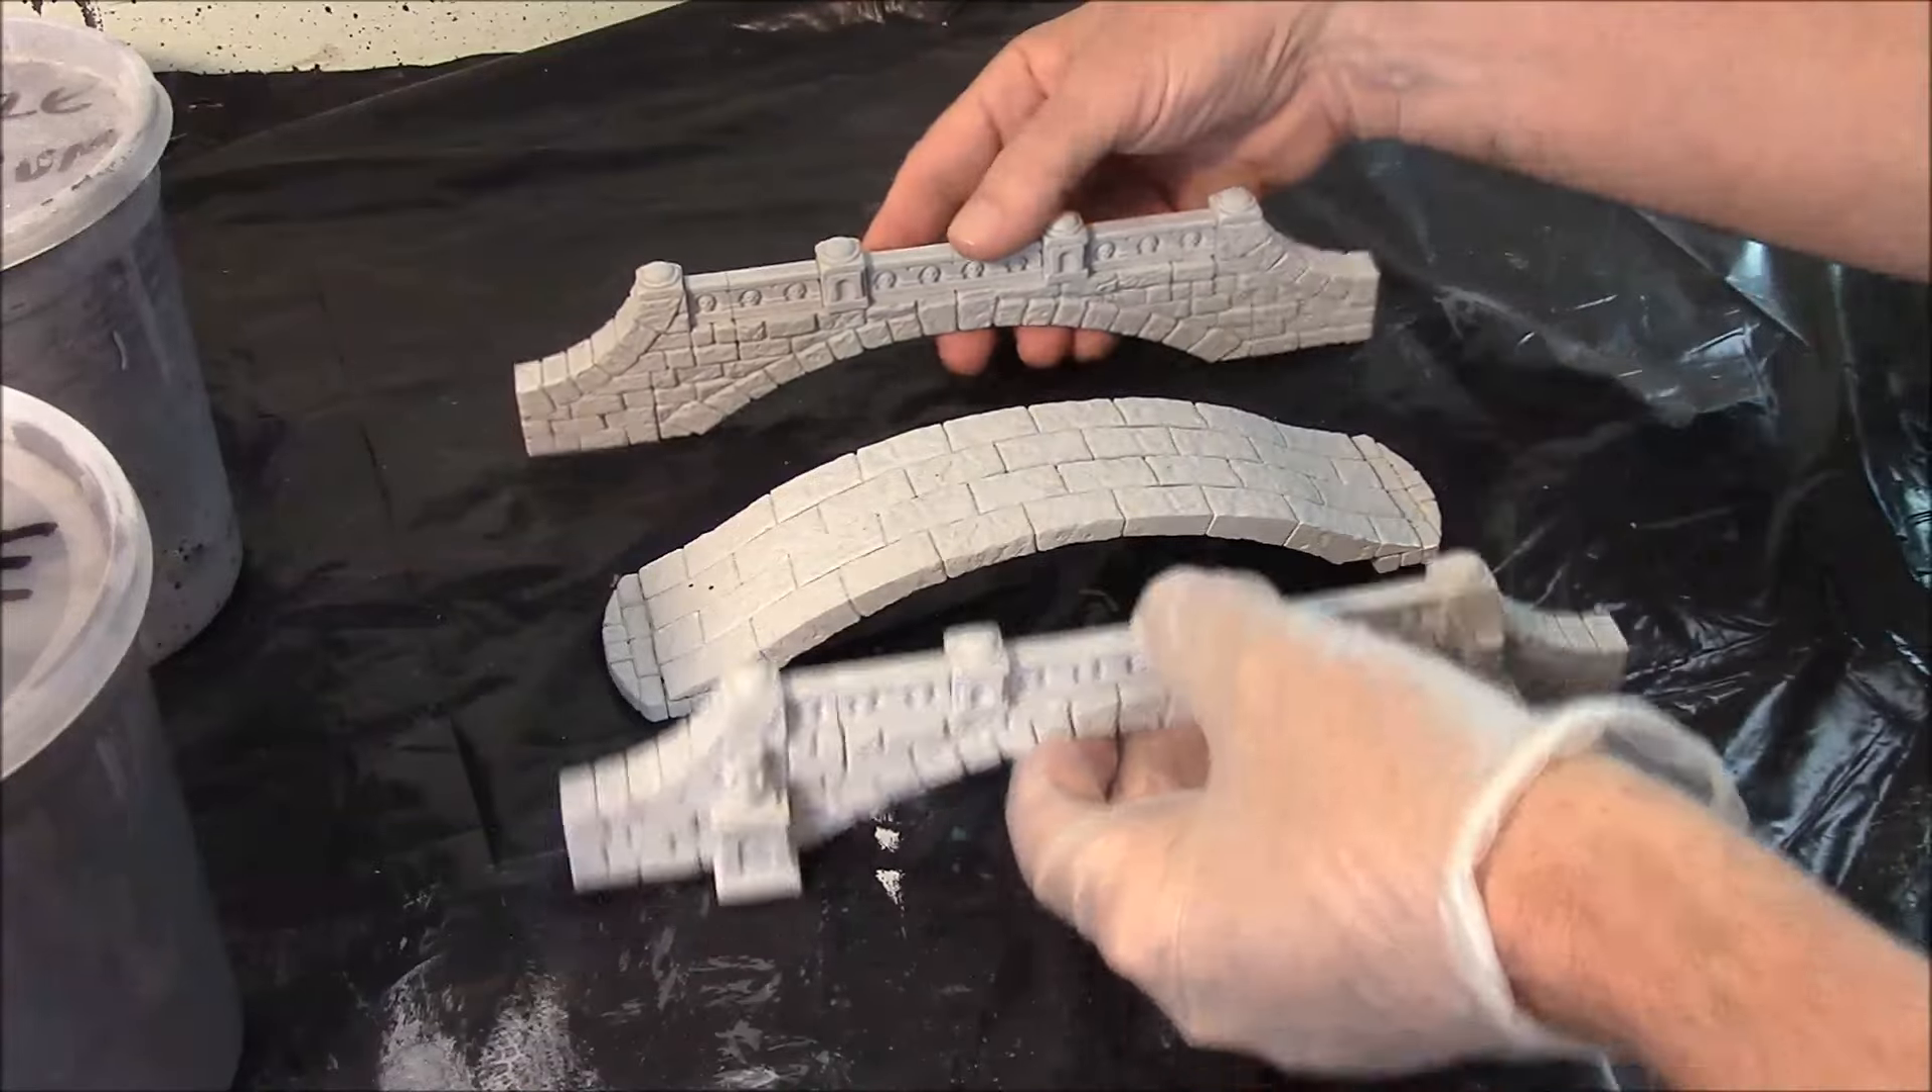Notice that I have not glued the bridge together at this point.